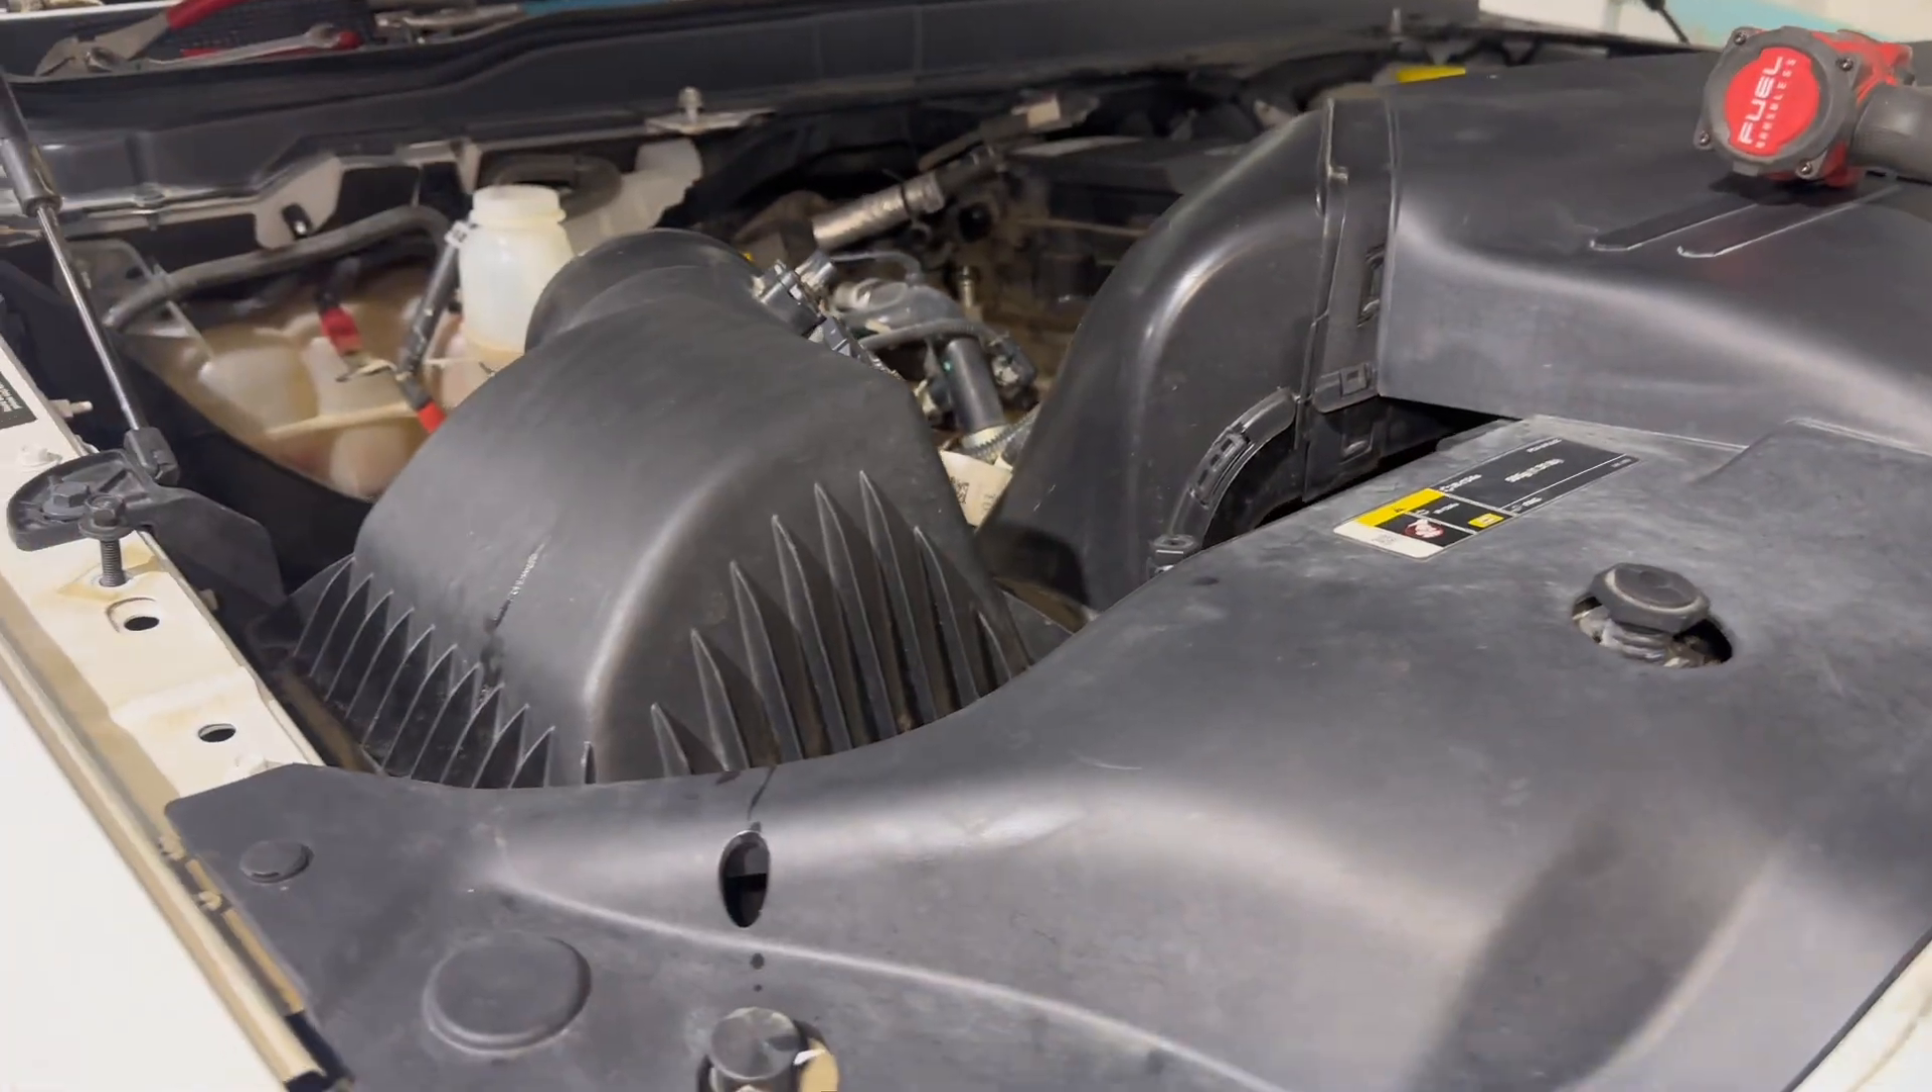On second thought, I left this air intake in for the time being, just because you have to actually pull off all of this stuff to get it out.